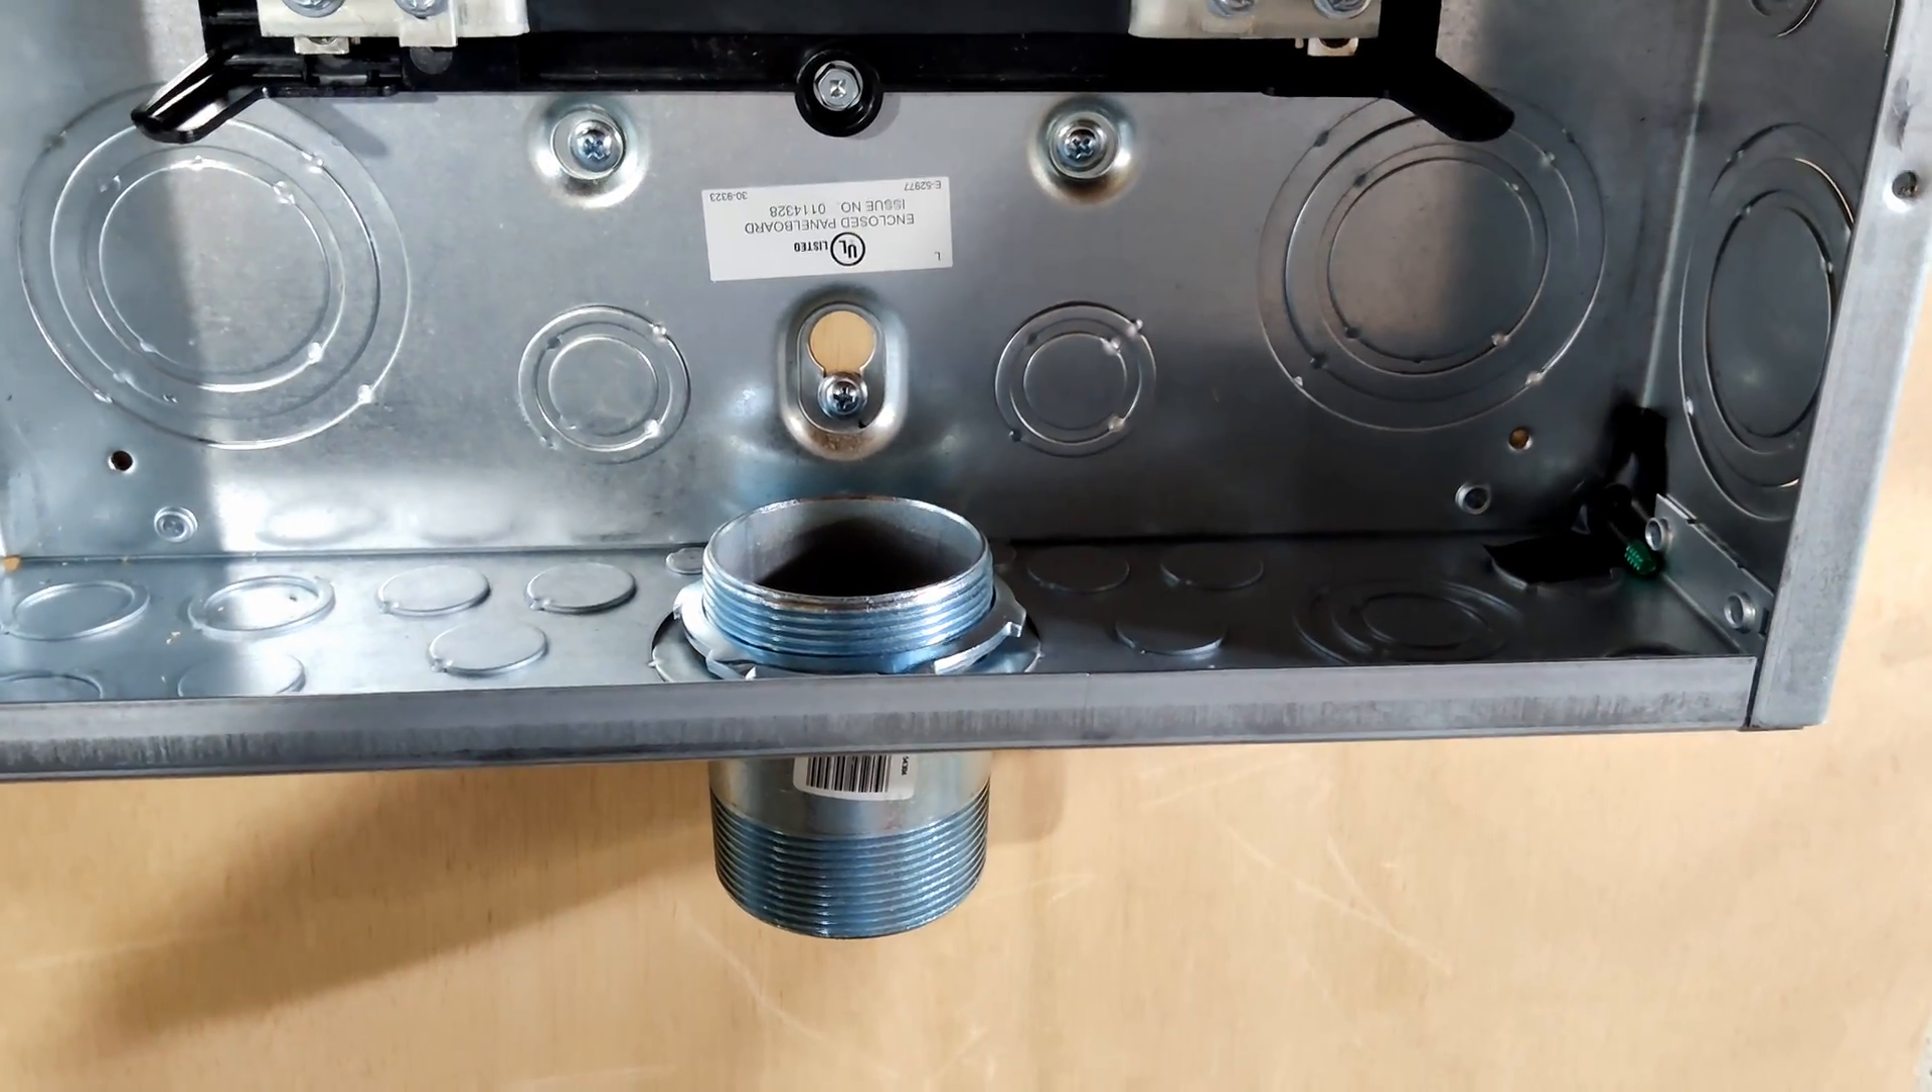All right I've knocked out the bottom knockout of the critical loads panel.